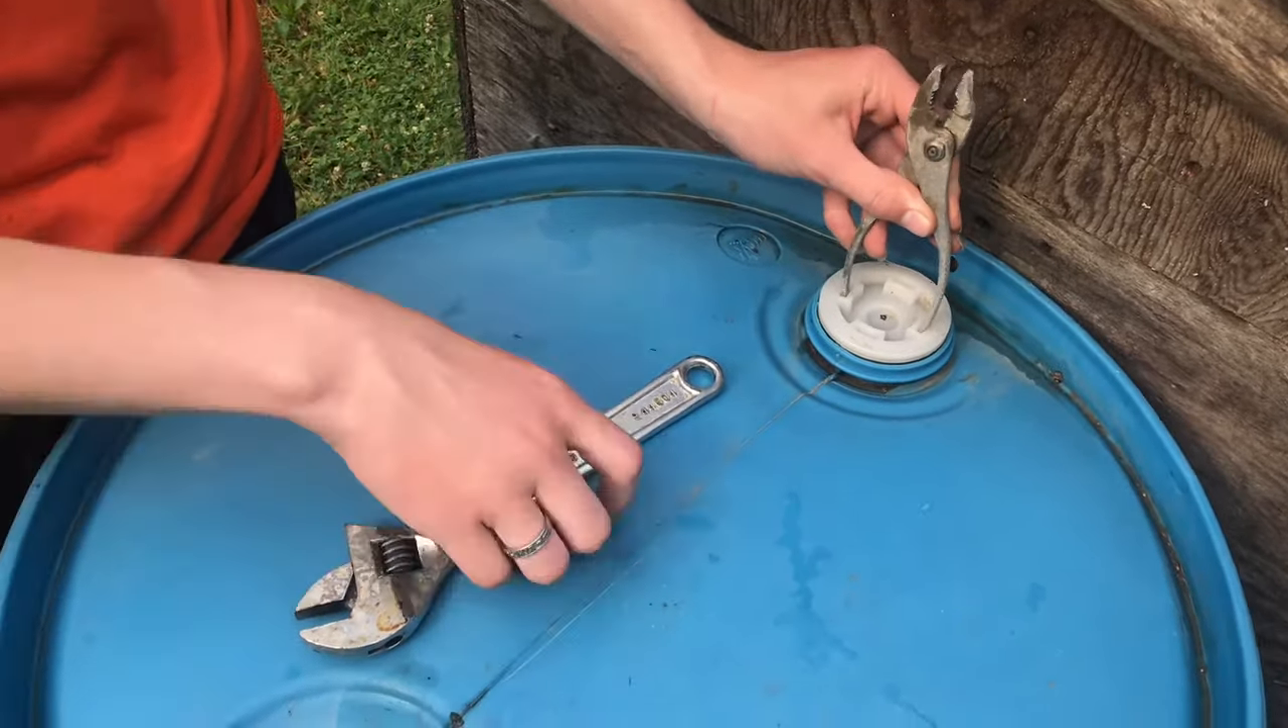With a pair of pliers that have a little bit thinner handles, they fit right in those slots.